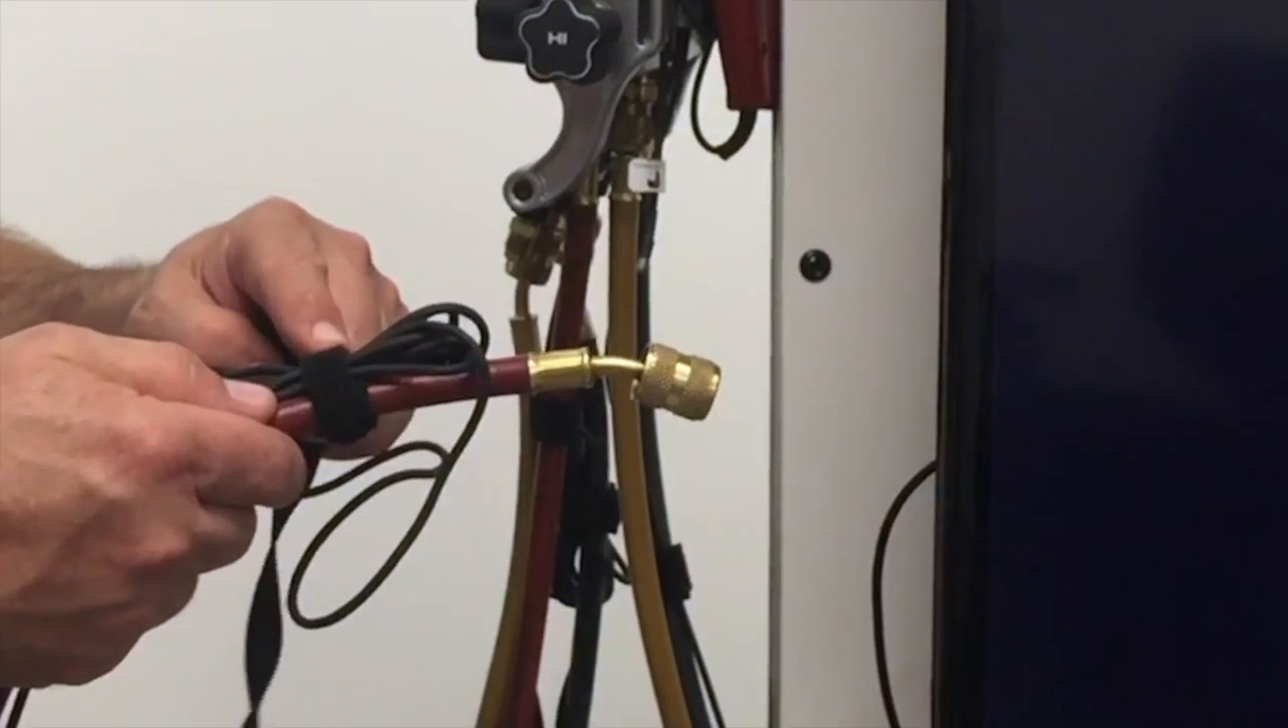Now one of the things I did on mine is I Velcroed the bulk of the excess wire right to the hose here, and I have just enough here that I can work with.